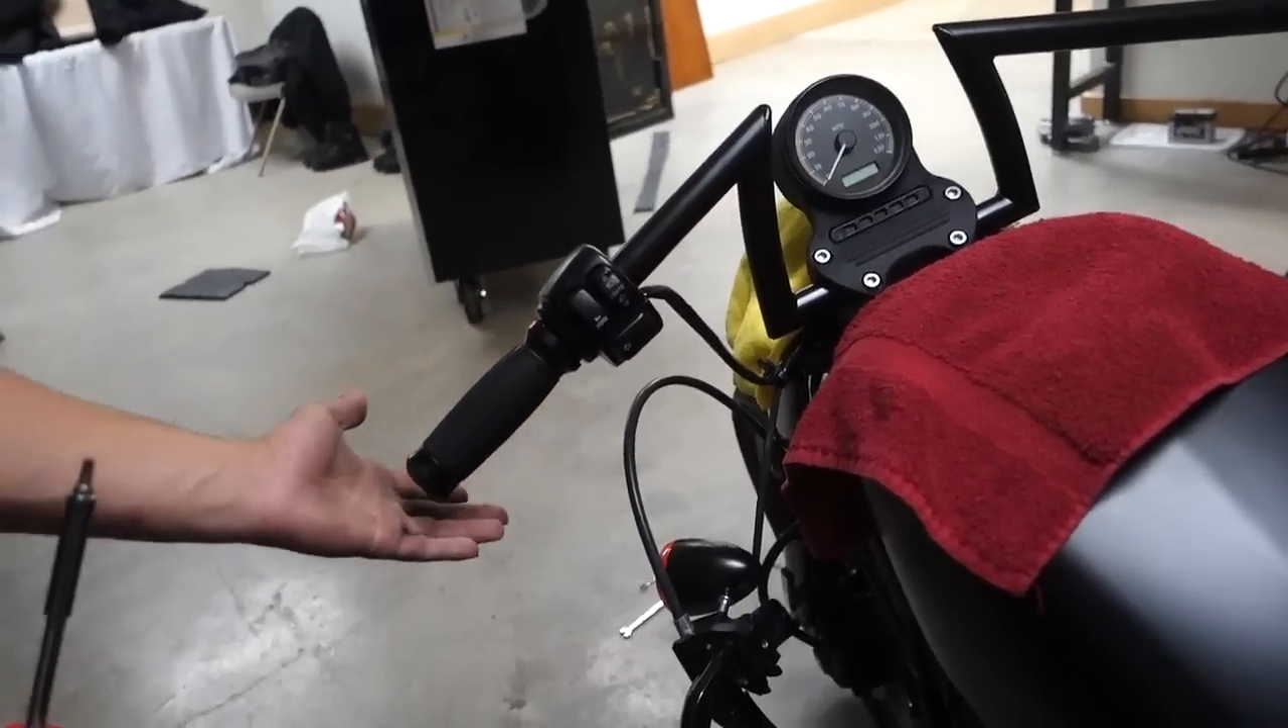Okay guys so I just put on my handle my my handlebar right here my grip and now I'm starting to put on your cable.